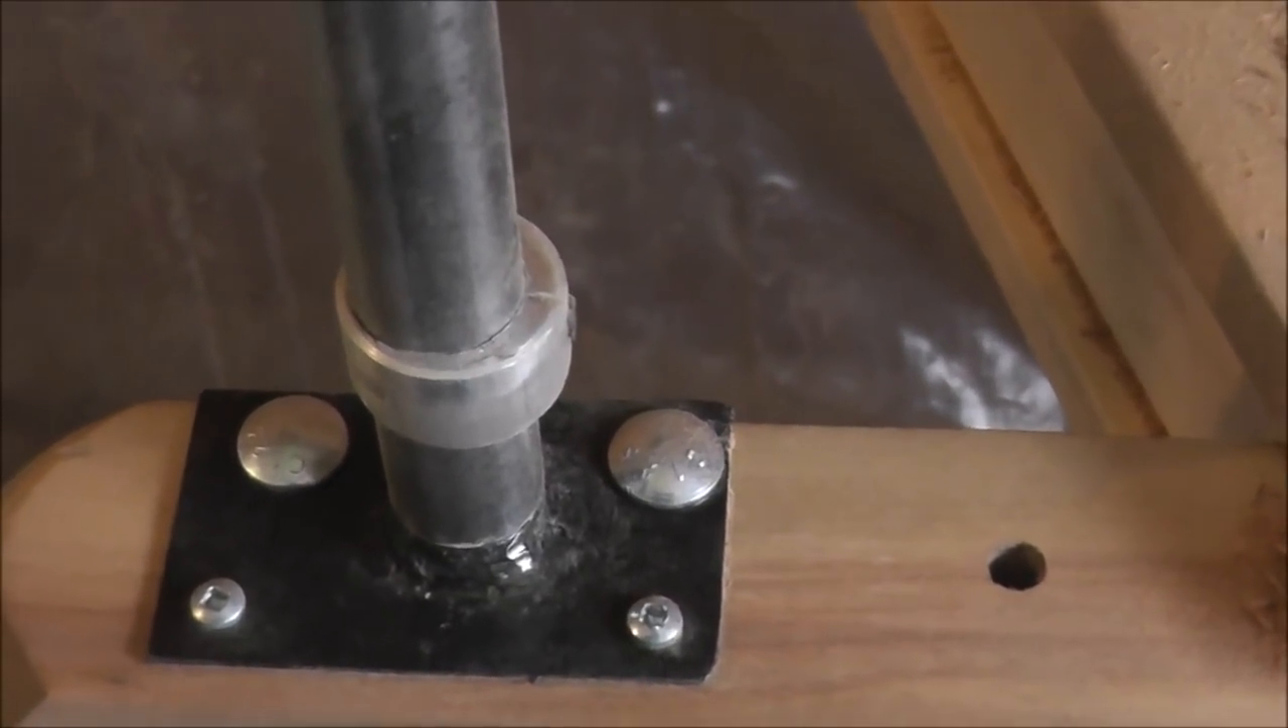Okay, there you can see the mount that I made. It bolts on with the two bolts for tightening the boring bar in. And two additional screws.